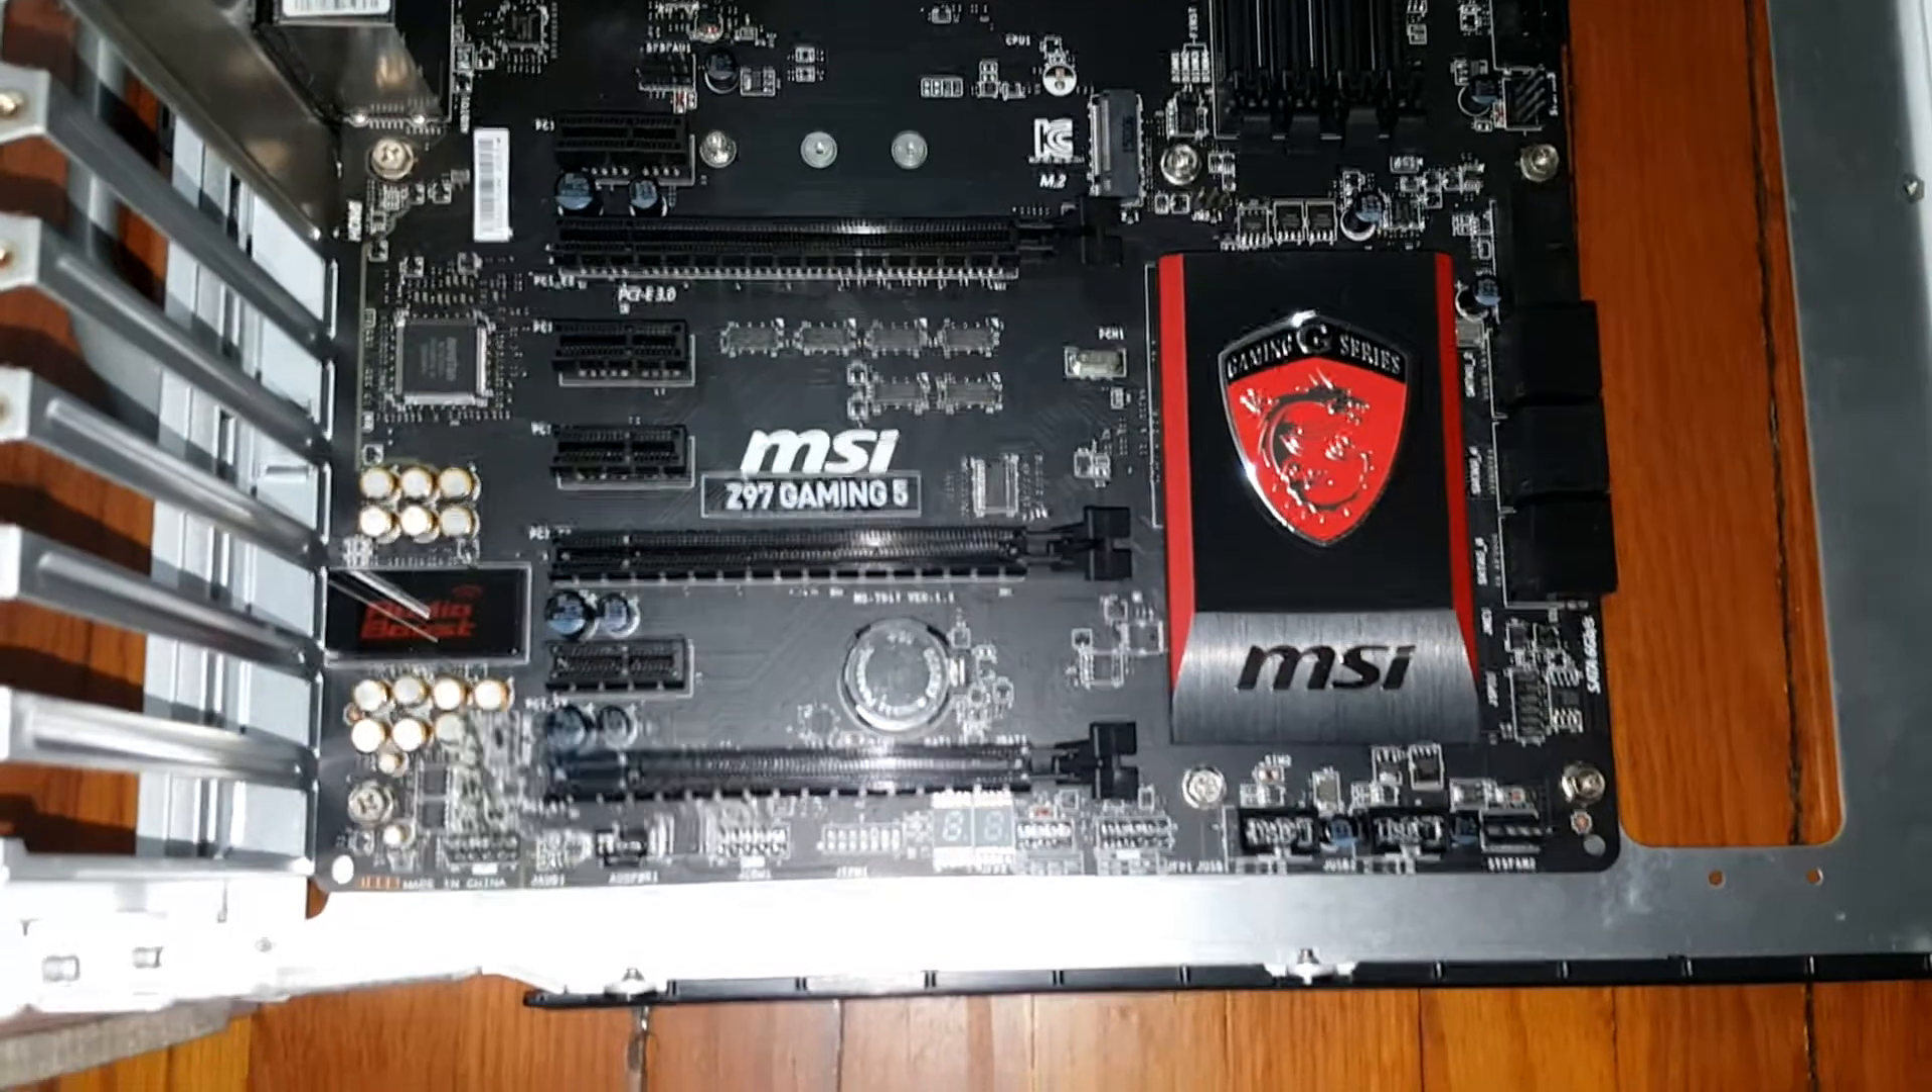Bueno, como podemos observar la tarjeta madre ya se ha instalado en la plataforma de instalación del computador.